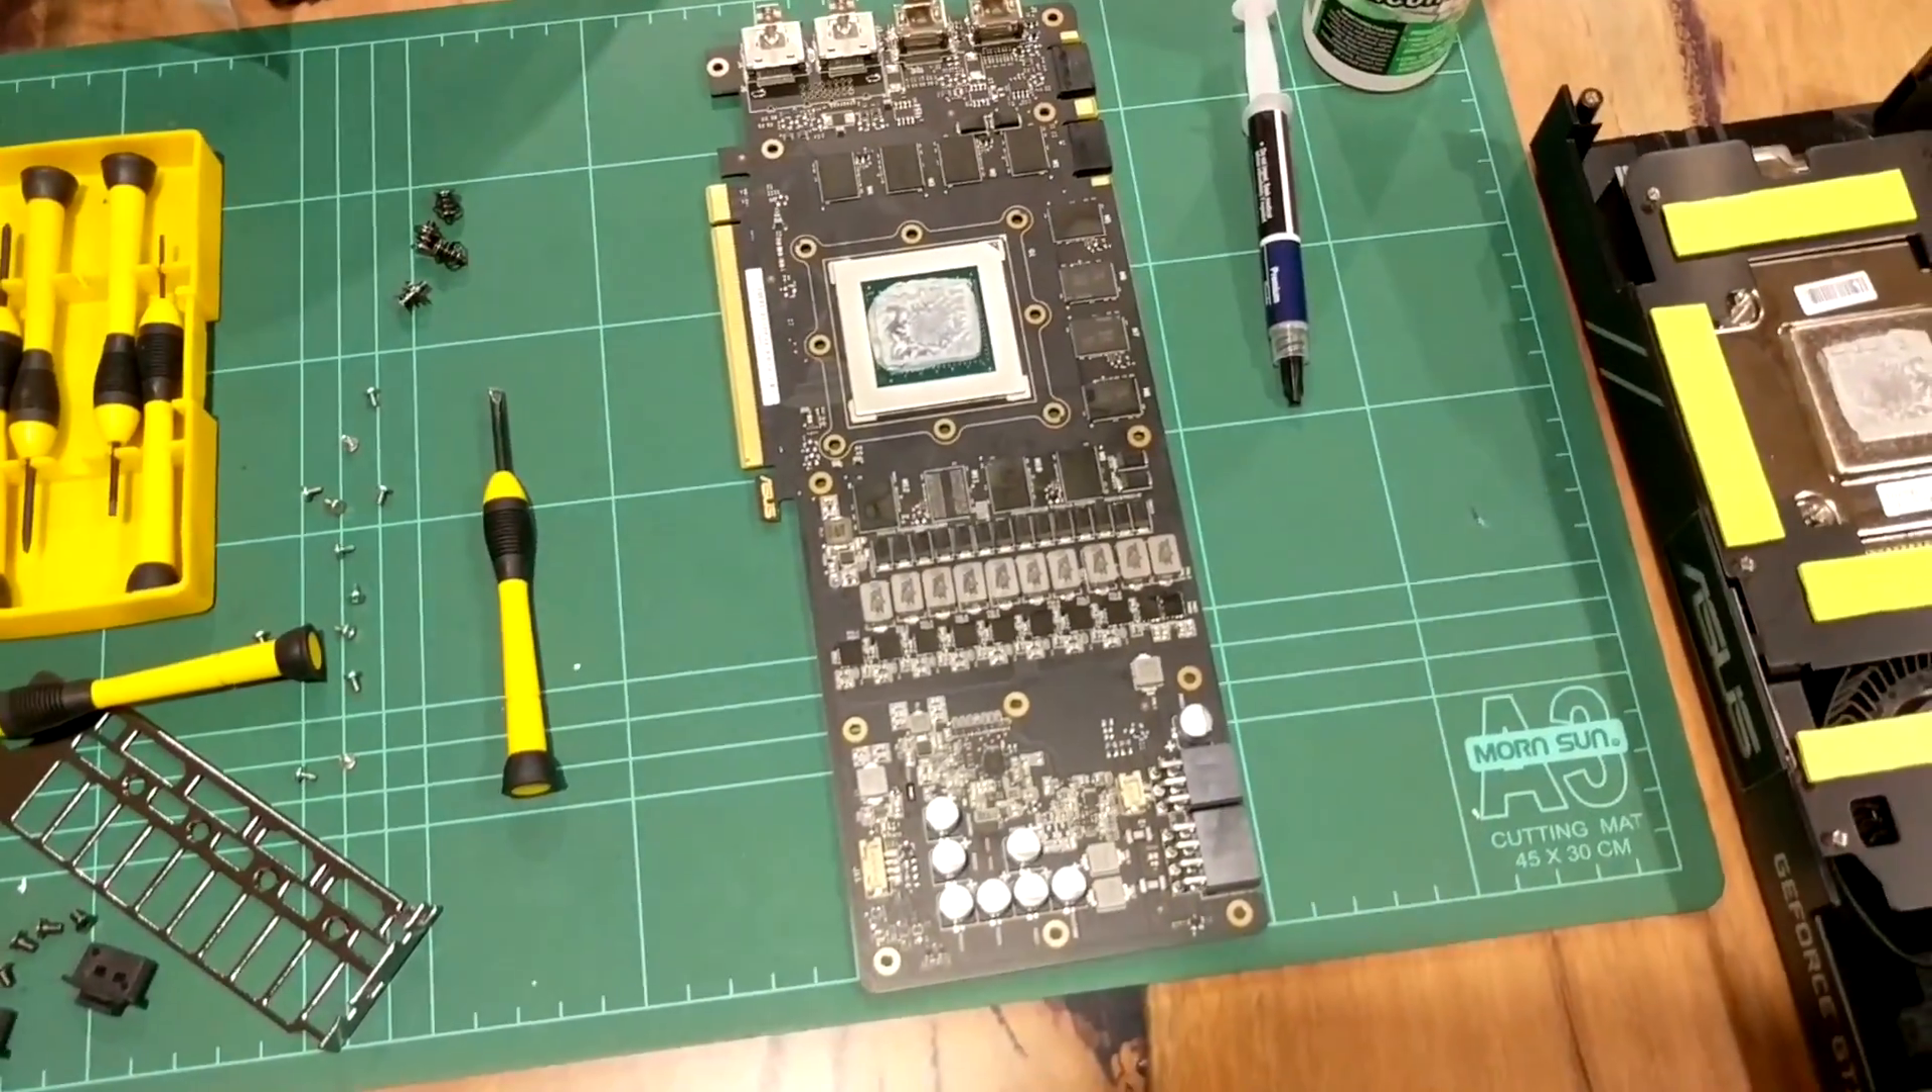Okay so I've taken the GPU out of the computer and separated the halves of it.